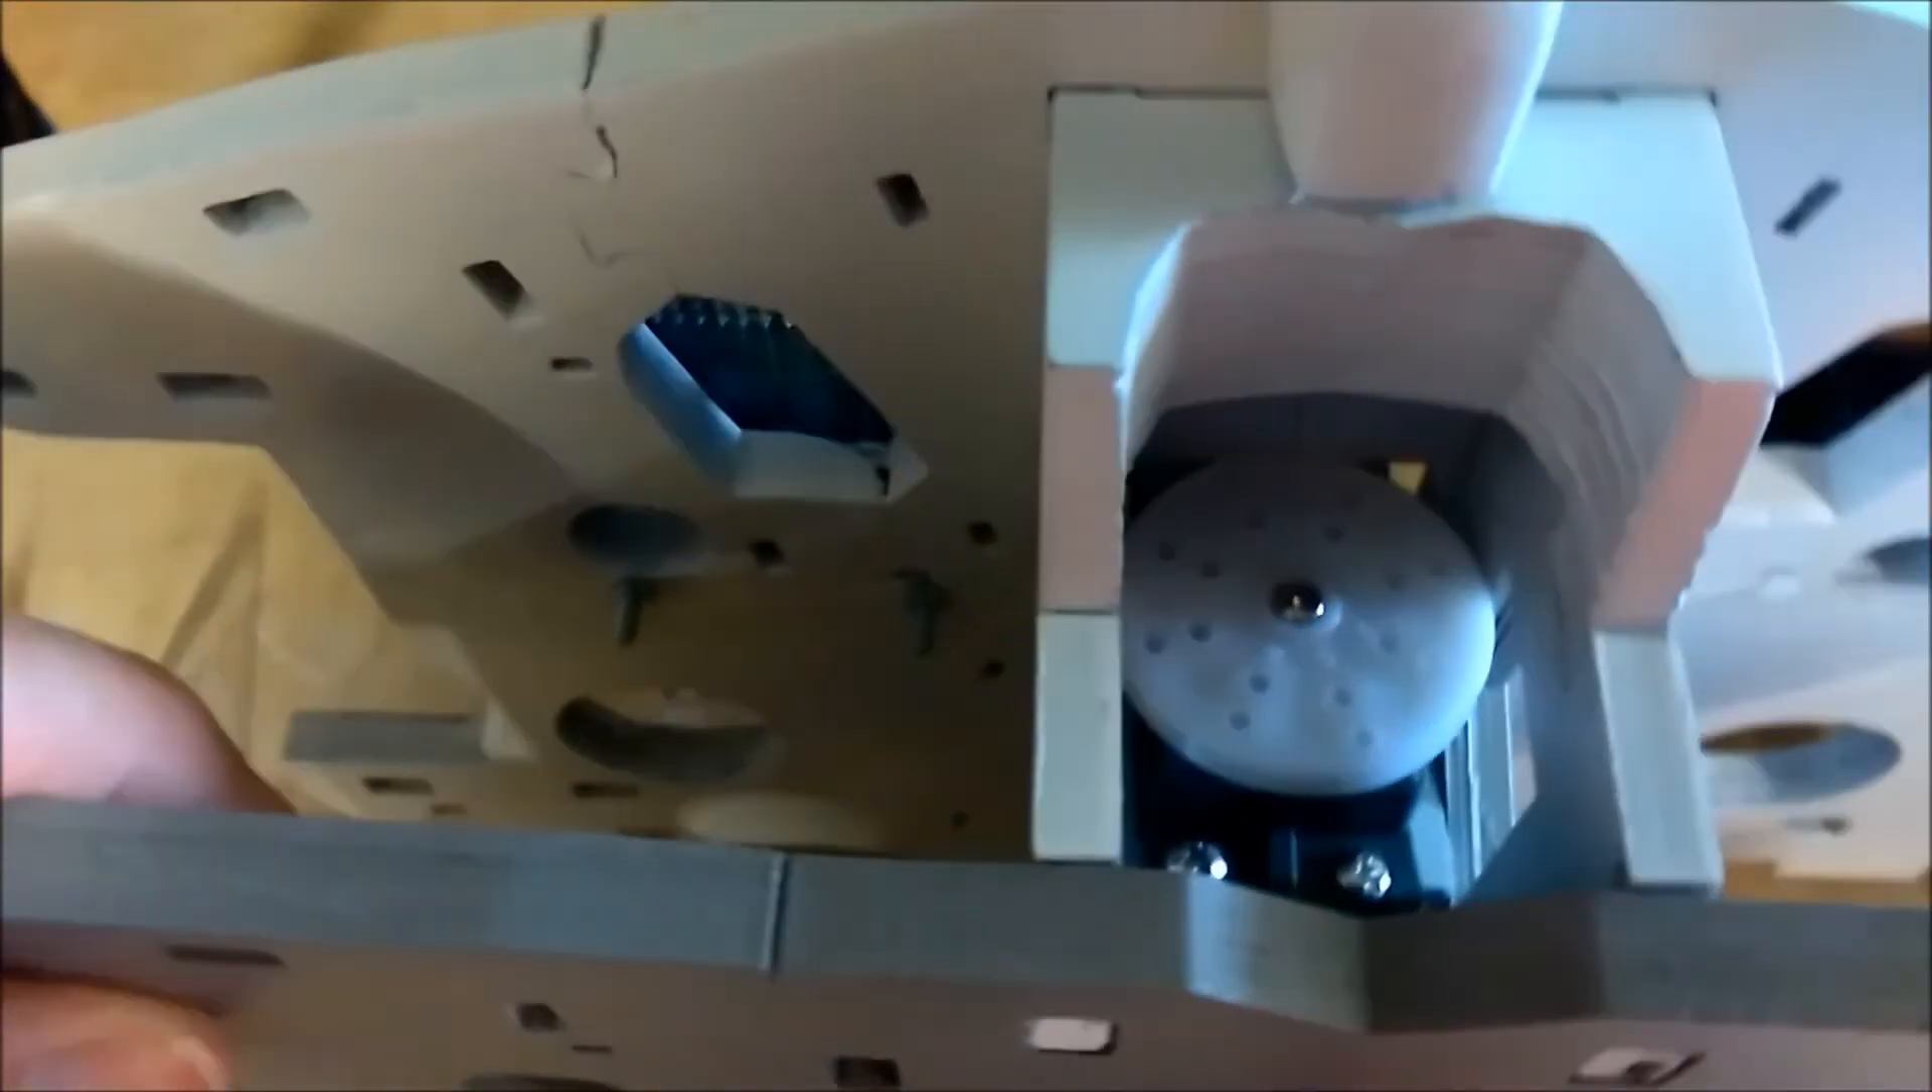So there's the servo horn fitted.